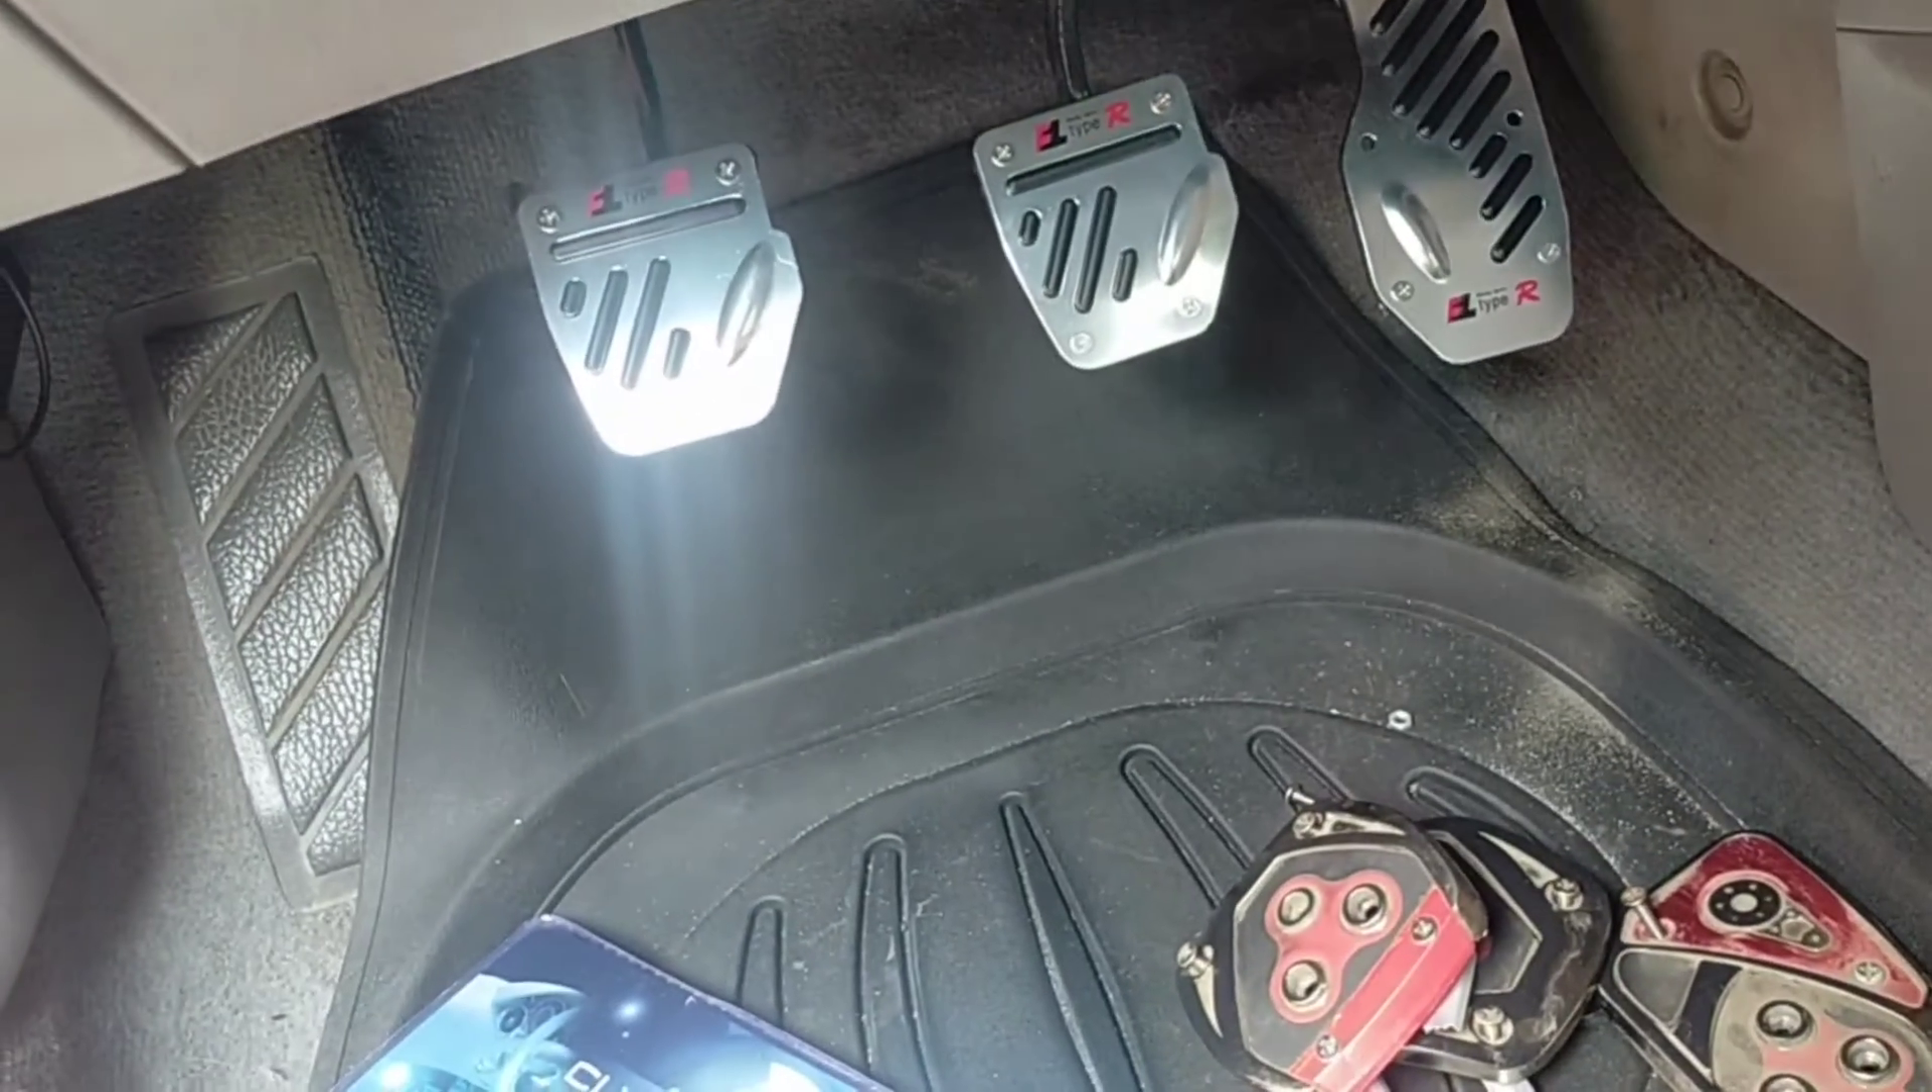So, ayun na mga Pafs Nakabit ko na yung pedal.